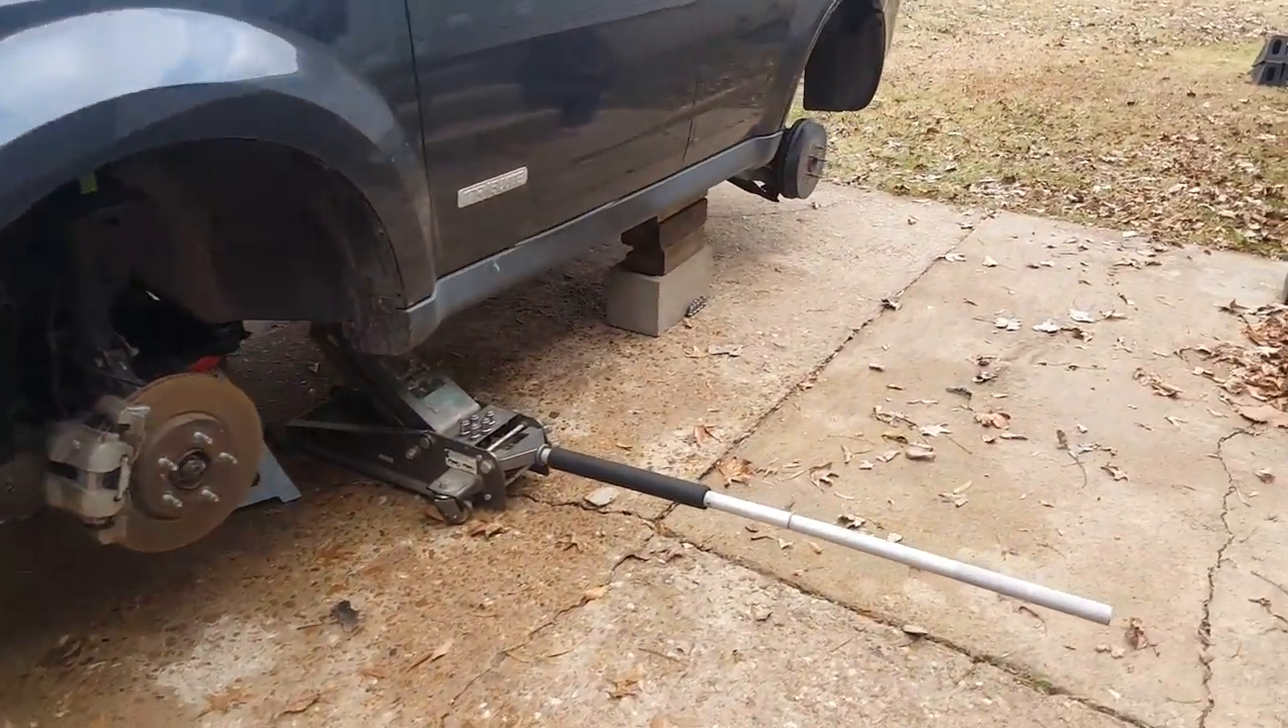We took all these wheels off.